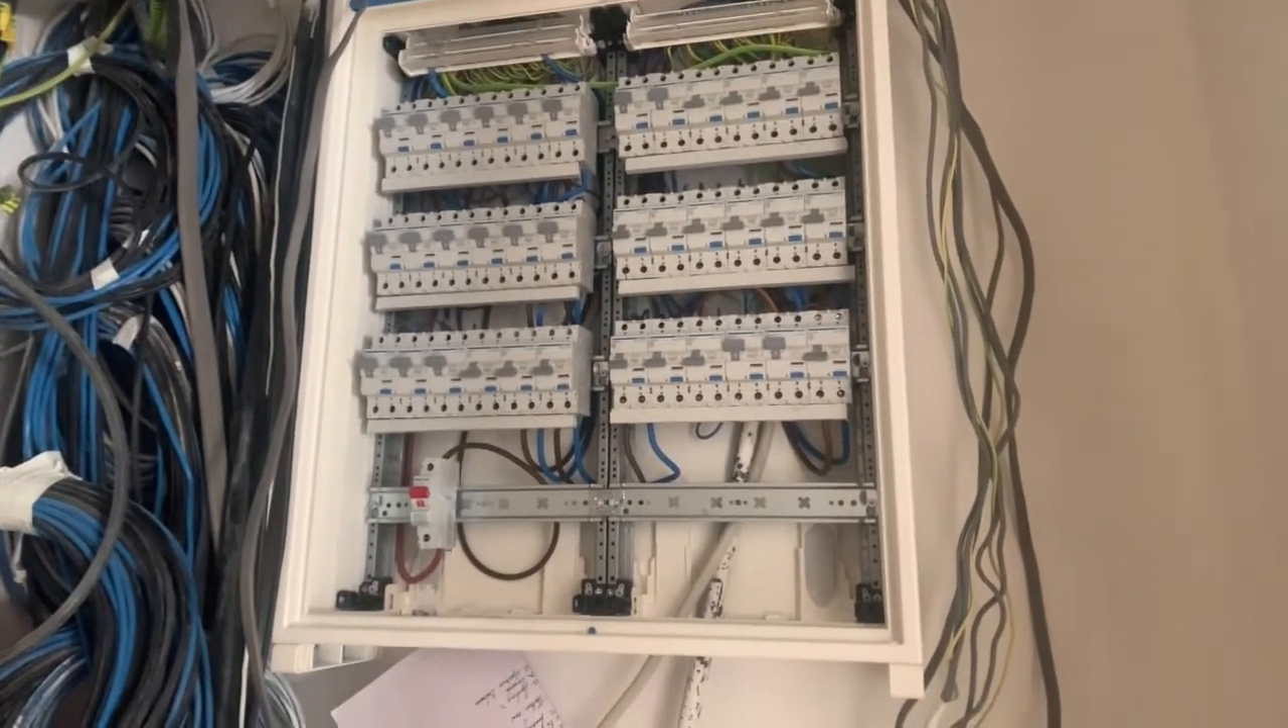Obviously this is a bare board right now we do have a cover plate to go on this and a door unit to go on it as well.